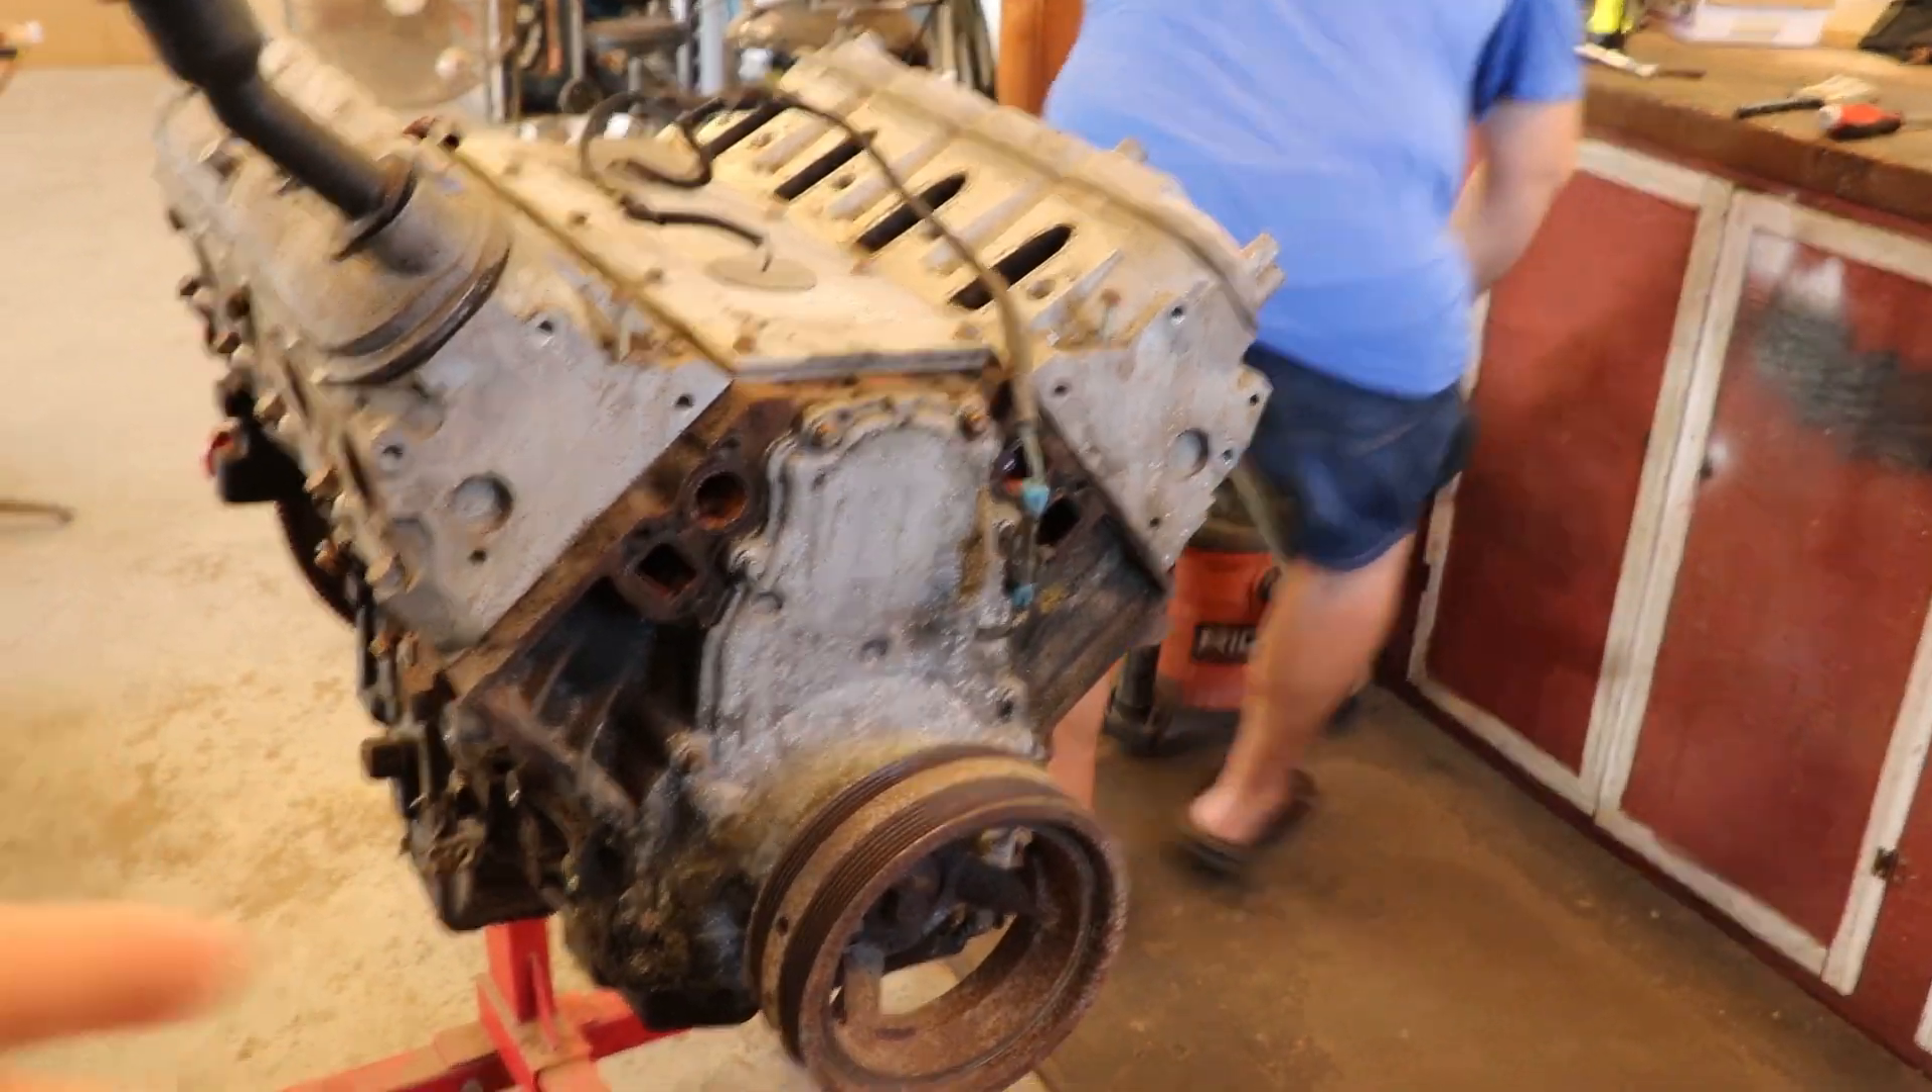All right, so we just got the front accessory drive off. All that's left is a harmonic balancer.